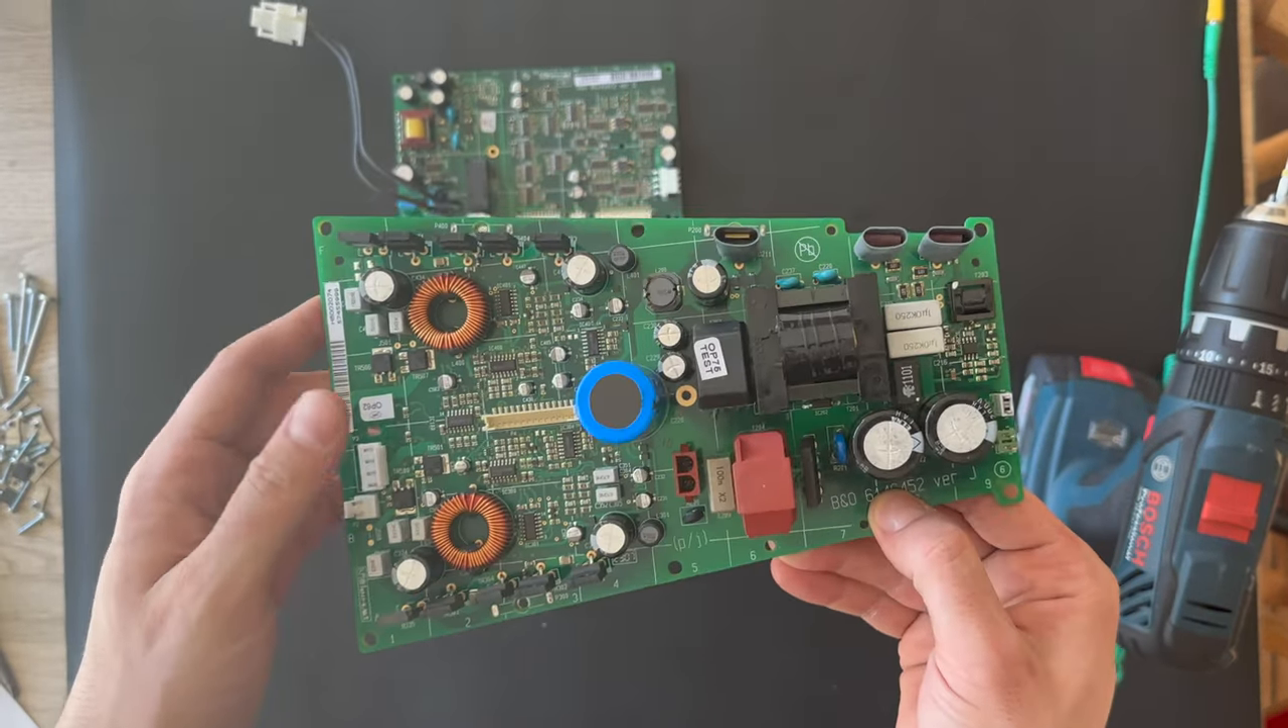We have completely removed the, the PCB board from the chassis.